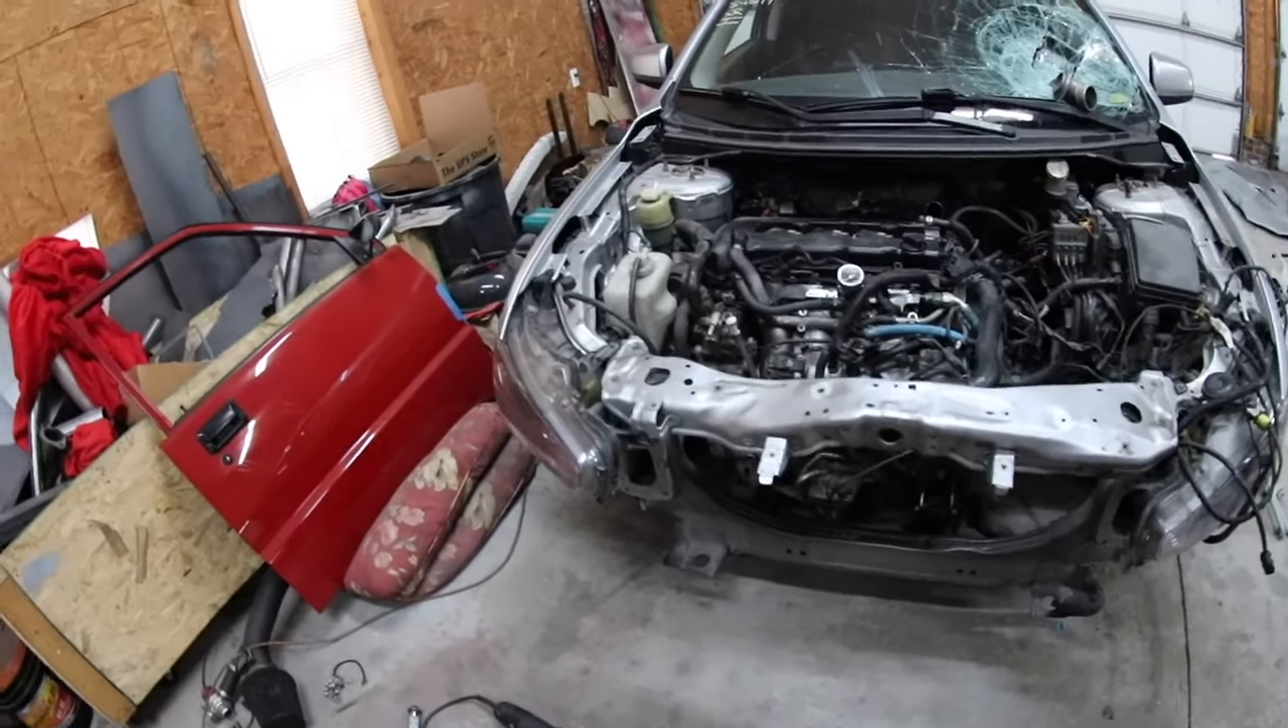I went ahead and put the upper core support Just the crossbar on for now Just to hold everything straight.